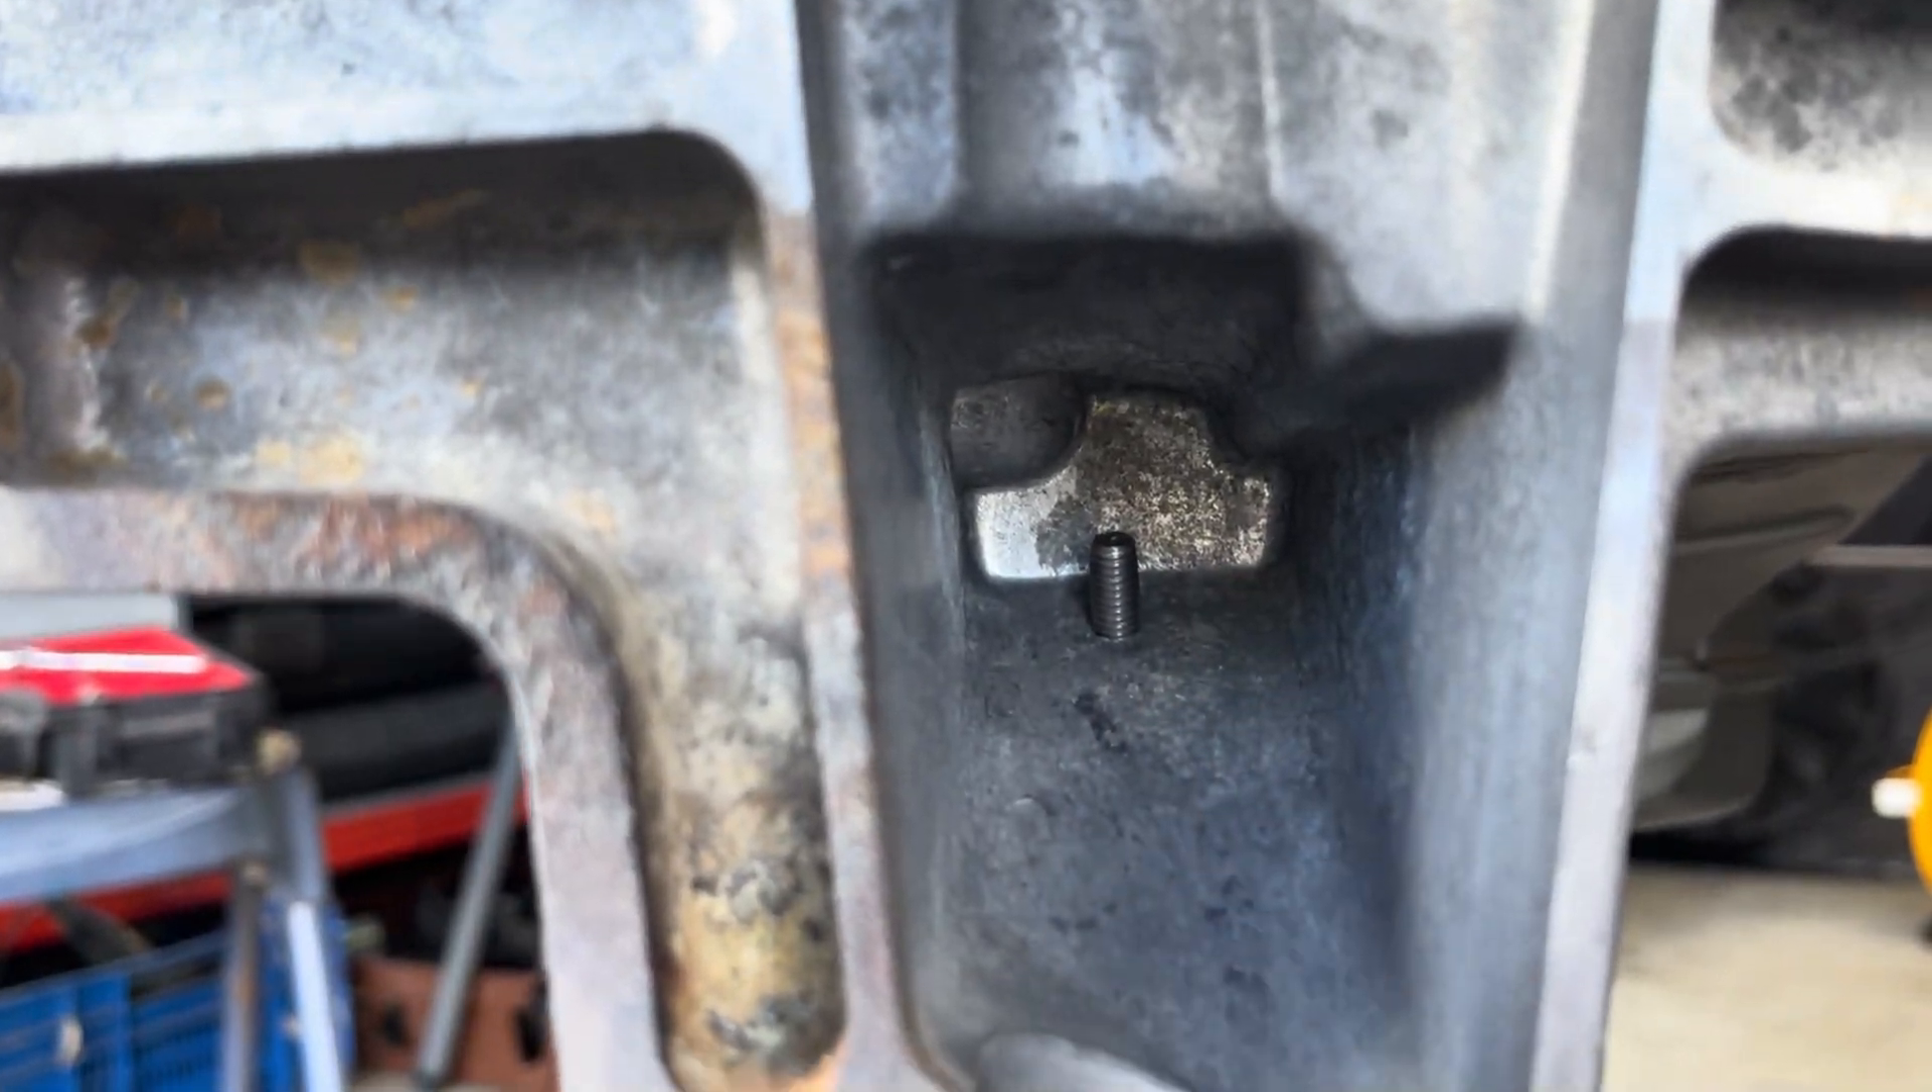The bolt is sticking through just there now obviously that's sticking through quite a bit.